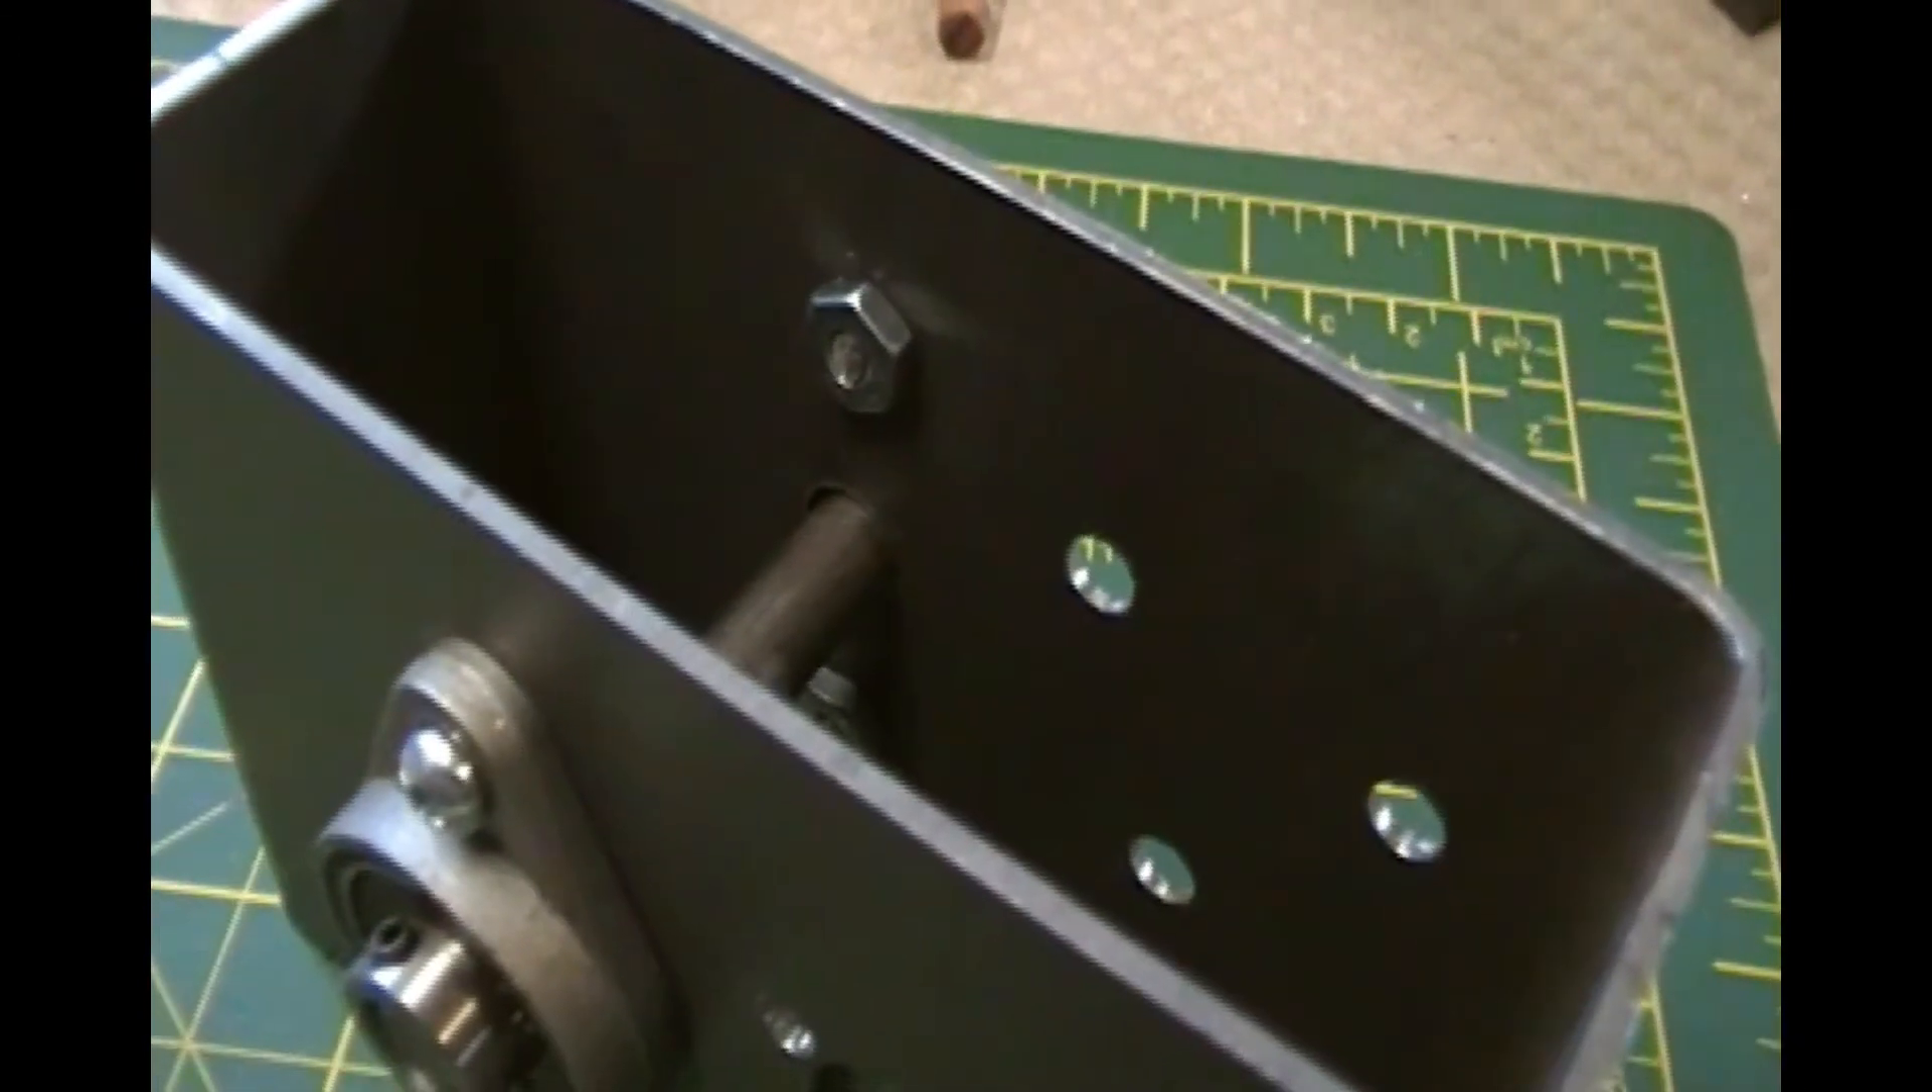I secured the bearings in place with 632 screws and nuts.